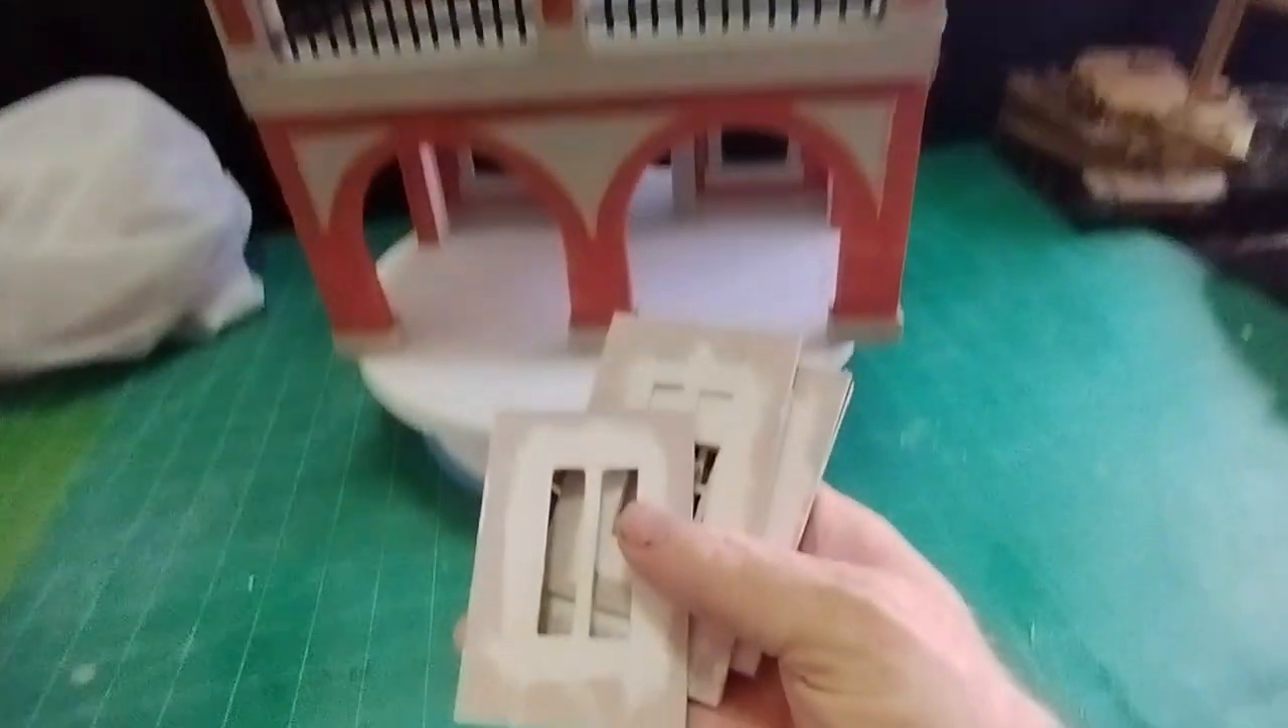So all I need do now is put the doors and windows in.